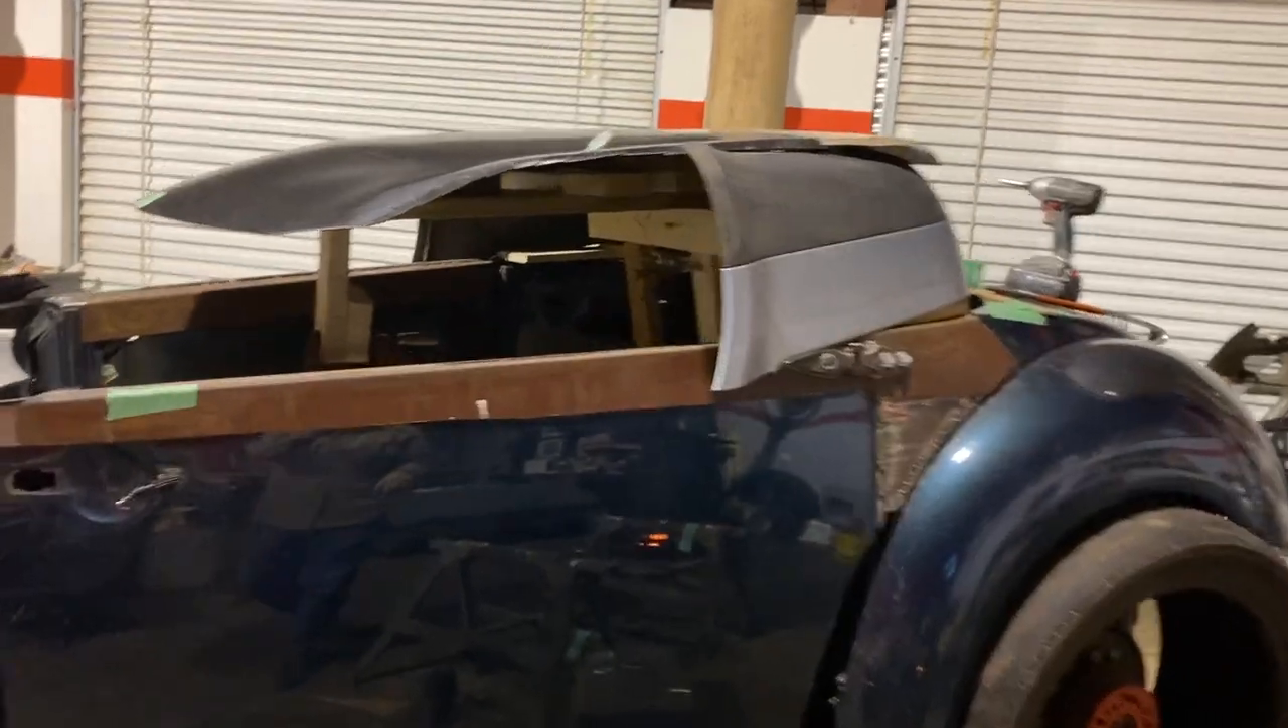The top is kind of just sitting on there. I haven't aligned anything up.